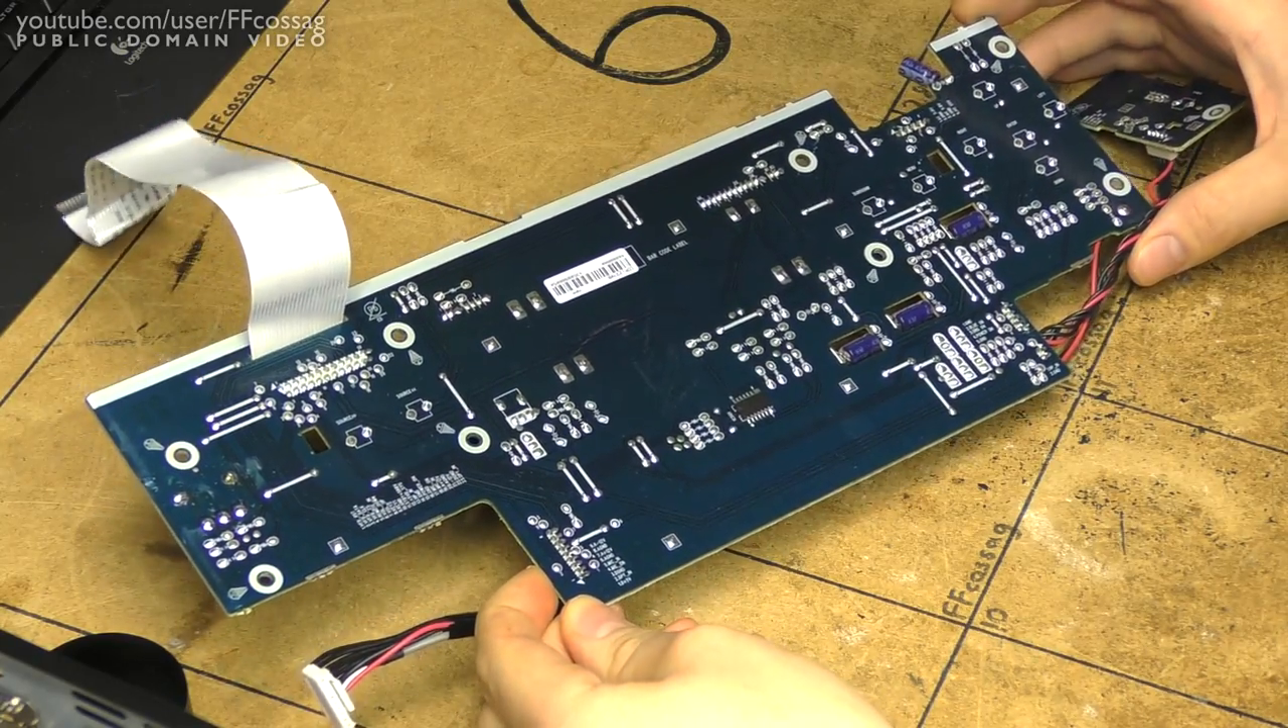All right I've now taken out the front panel board and sadly that is somewhat inconclusive because the other side of the board has no real components on it.